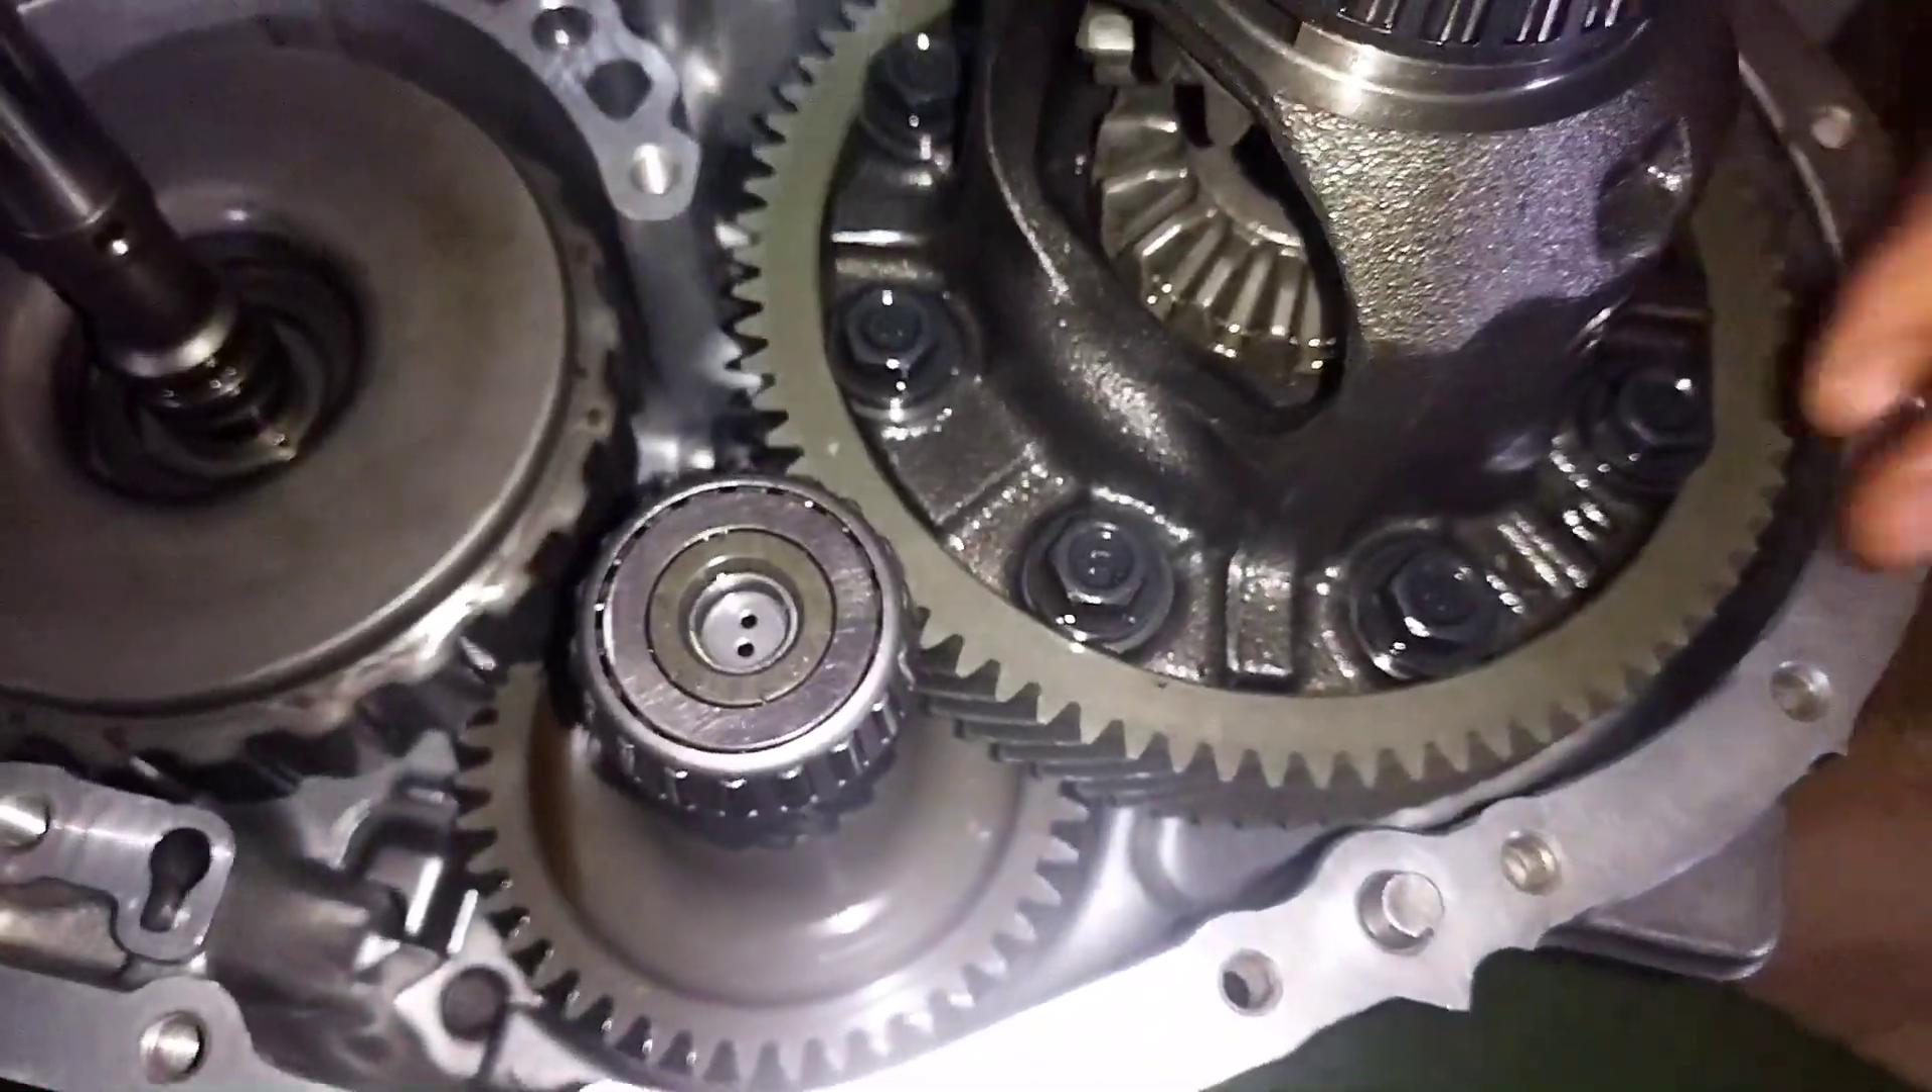Oke Setelah Terpasang Semuanya Ini Sudah Terpasang Untuk Gear Diferensial Begitu Ya.